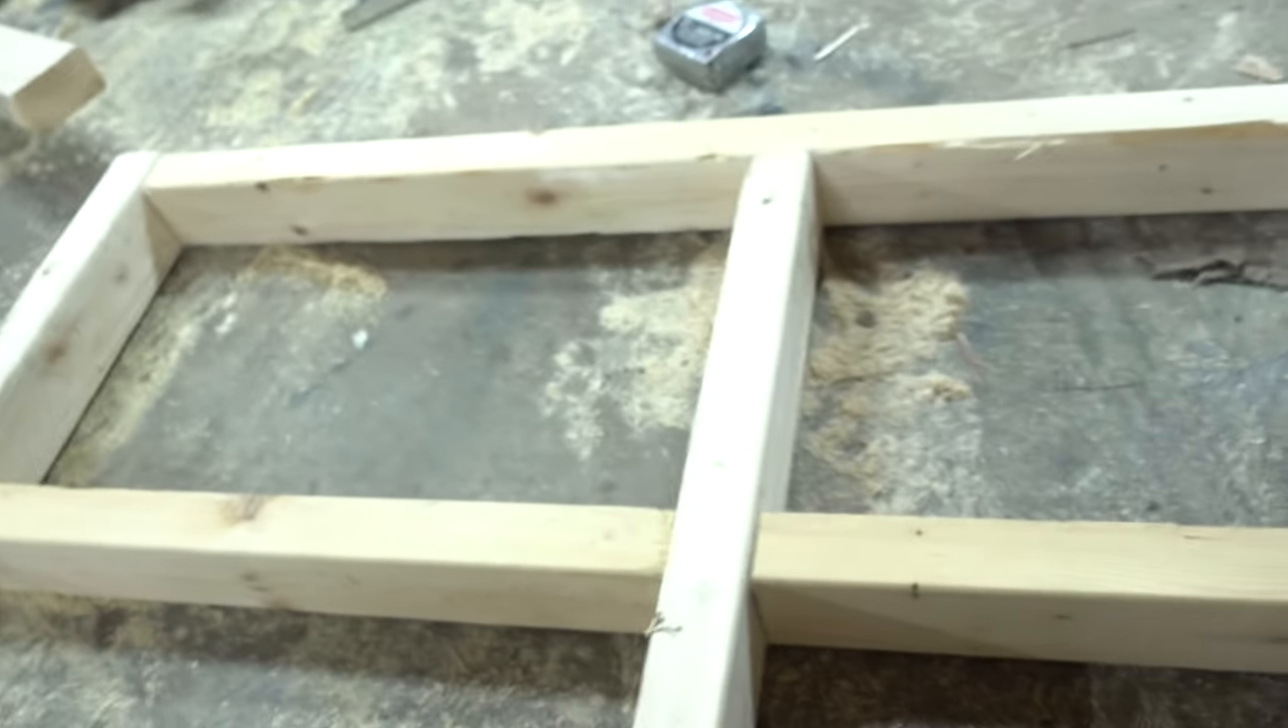I also added this cross brace in.